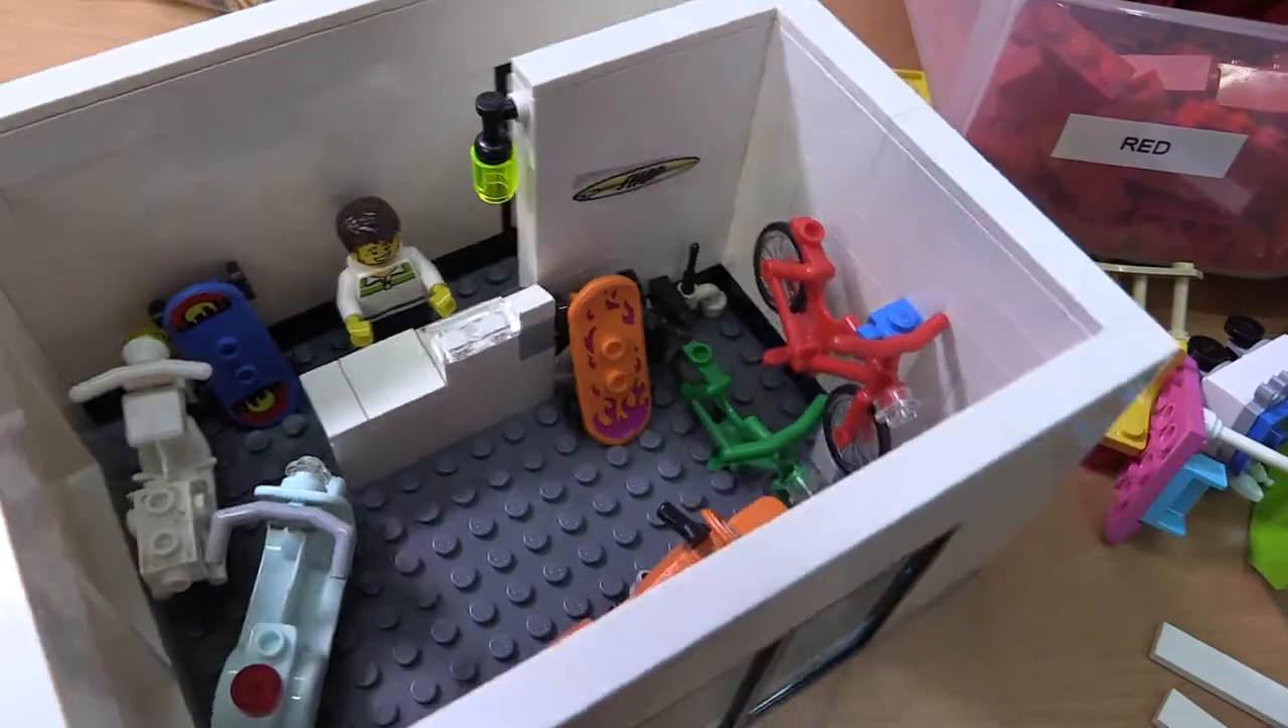We got all the bikes in.